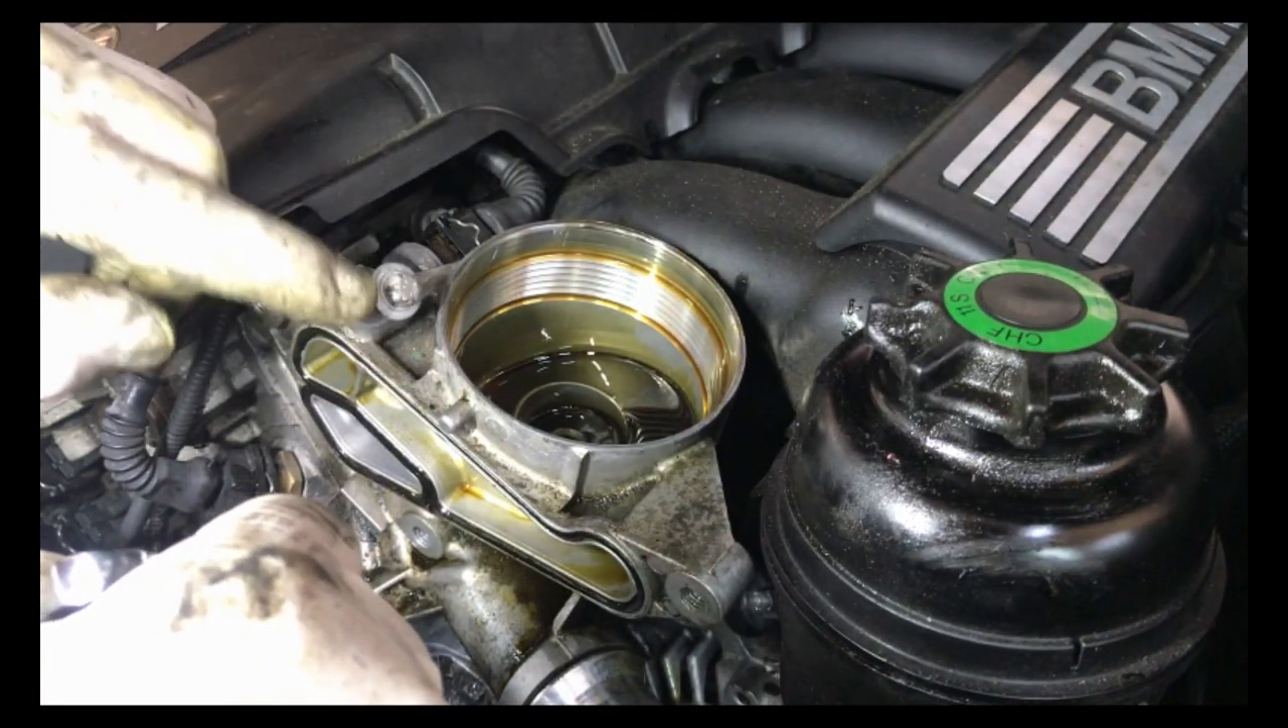Alright I went ahead and took the oil filter and got that out of the way.